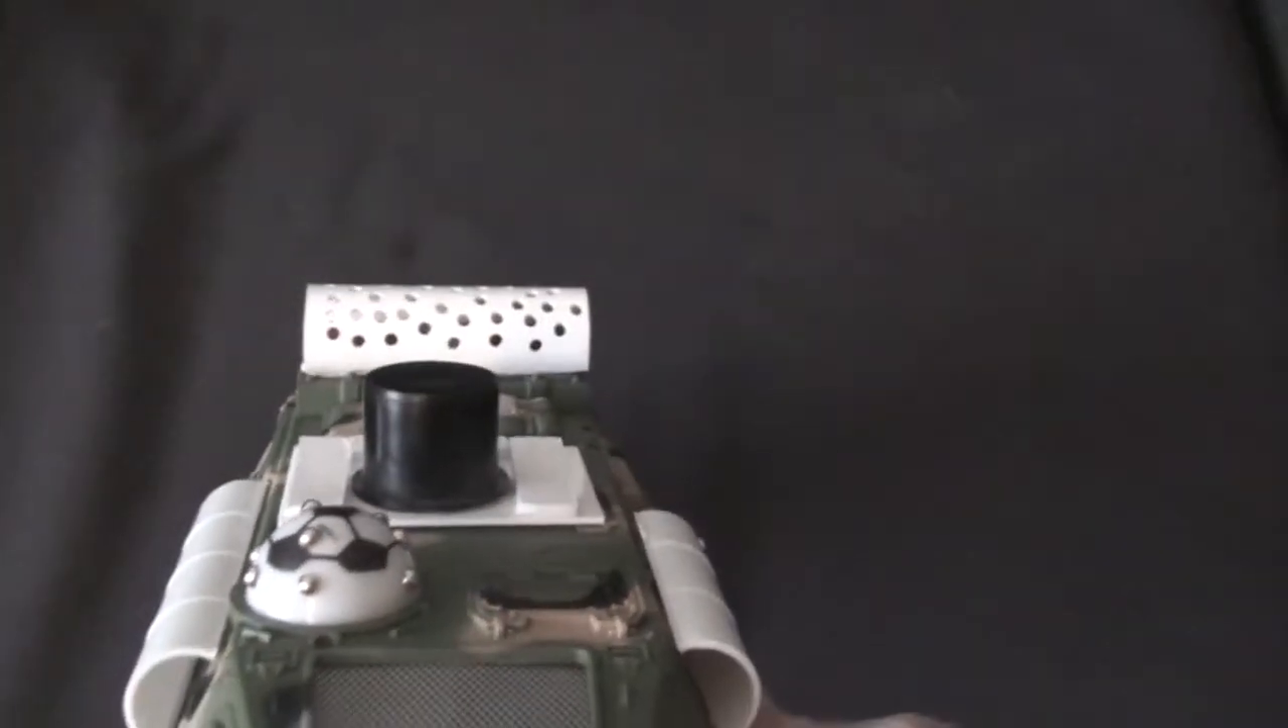Um, this plate here covers up where the turret went and onto that, um, I've, uh, attached a plug thing from B &Q.